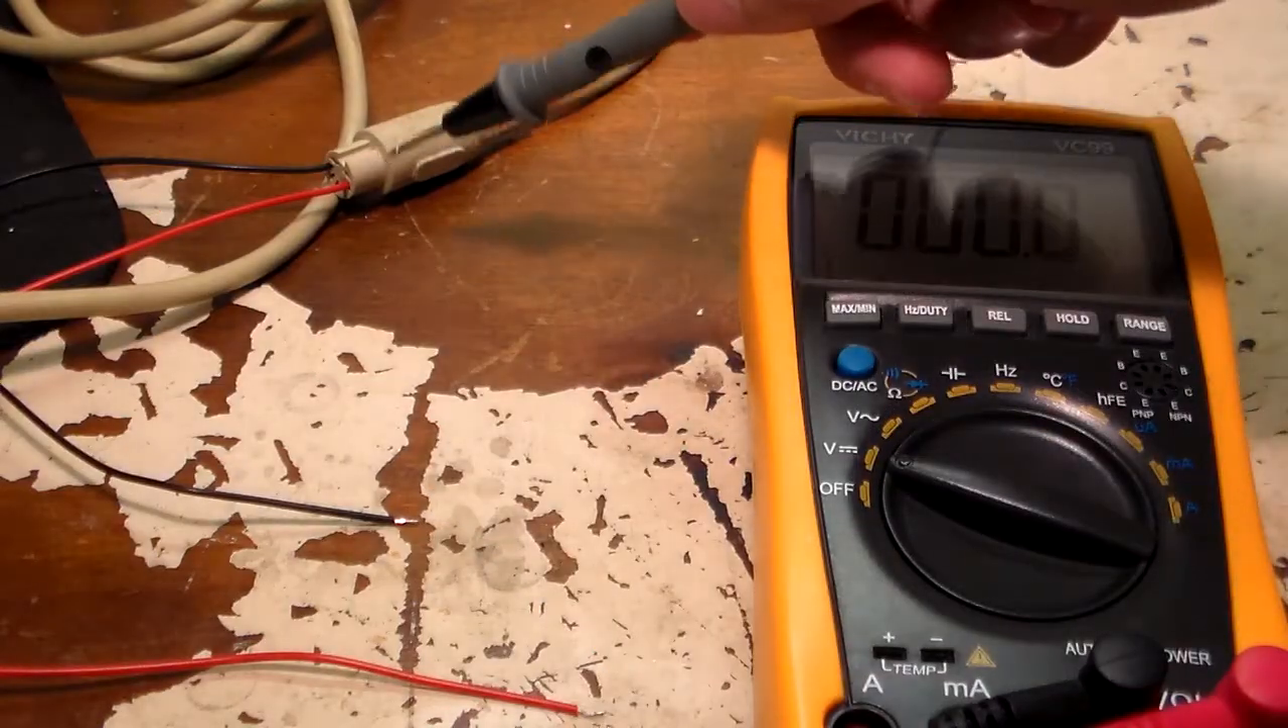So, I've just got a couple of wires stuck into the connector right here.